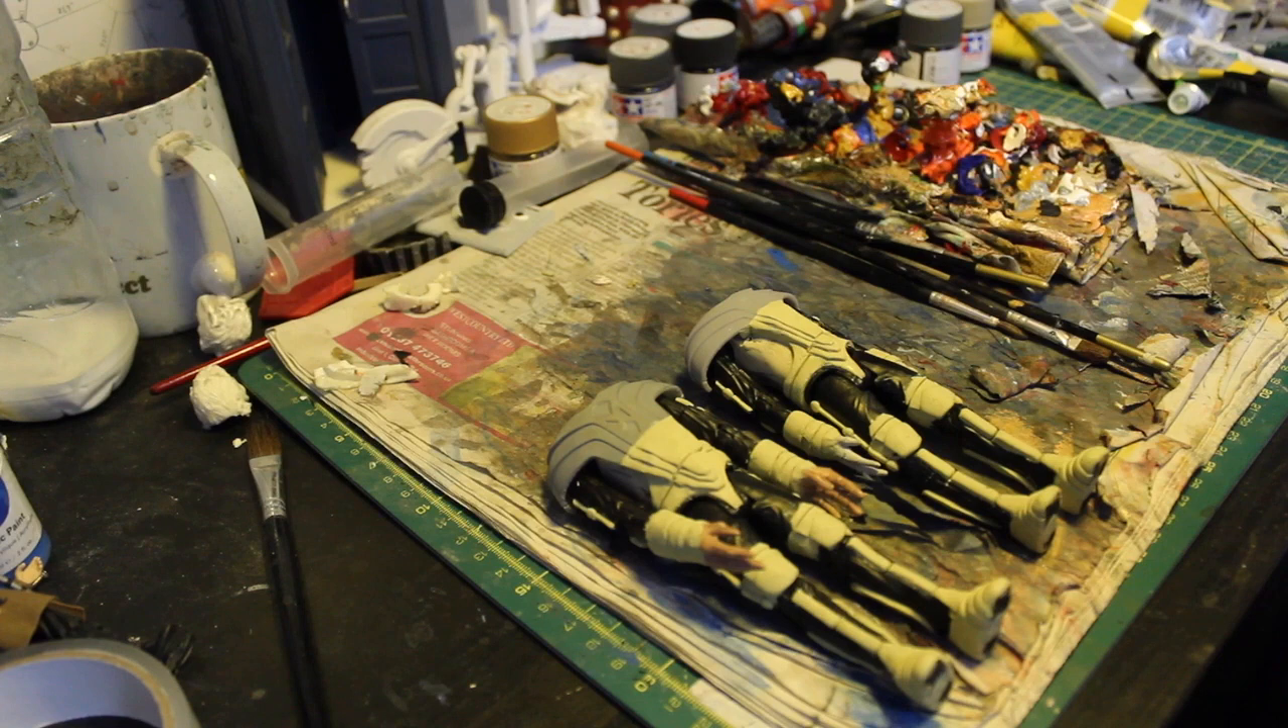So here we have the two bodies, the heads are currently not here because I am currently making a head peg.